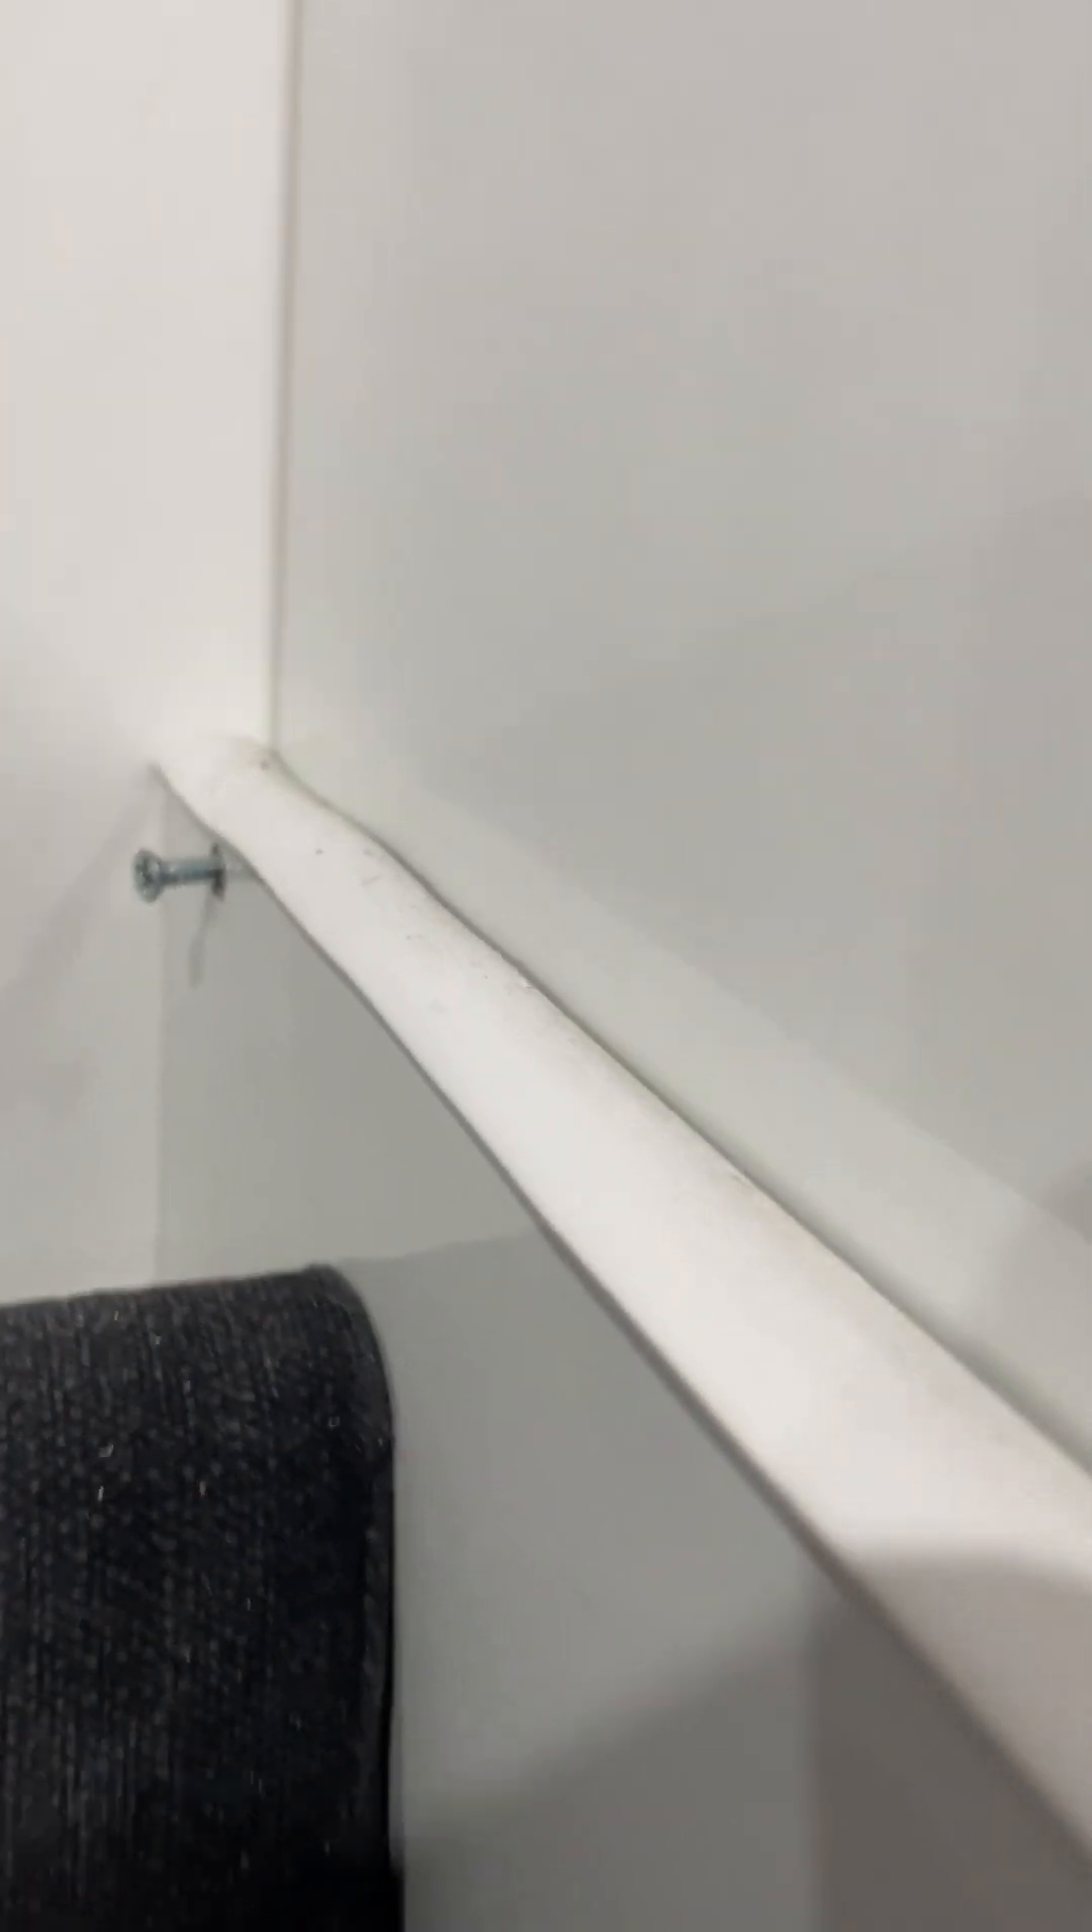We've got a half hanging out screw over here.